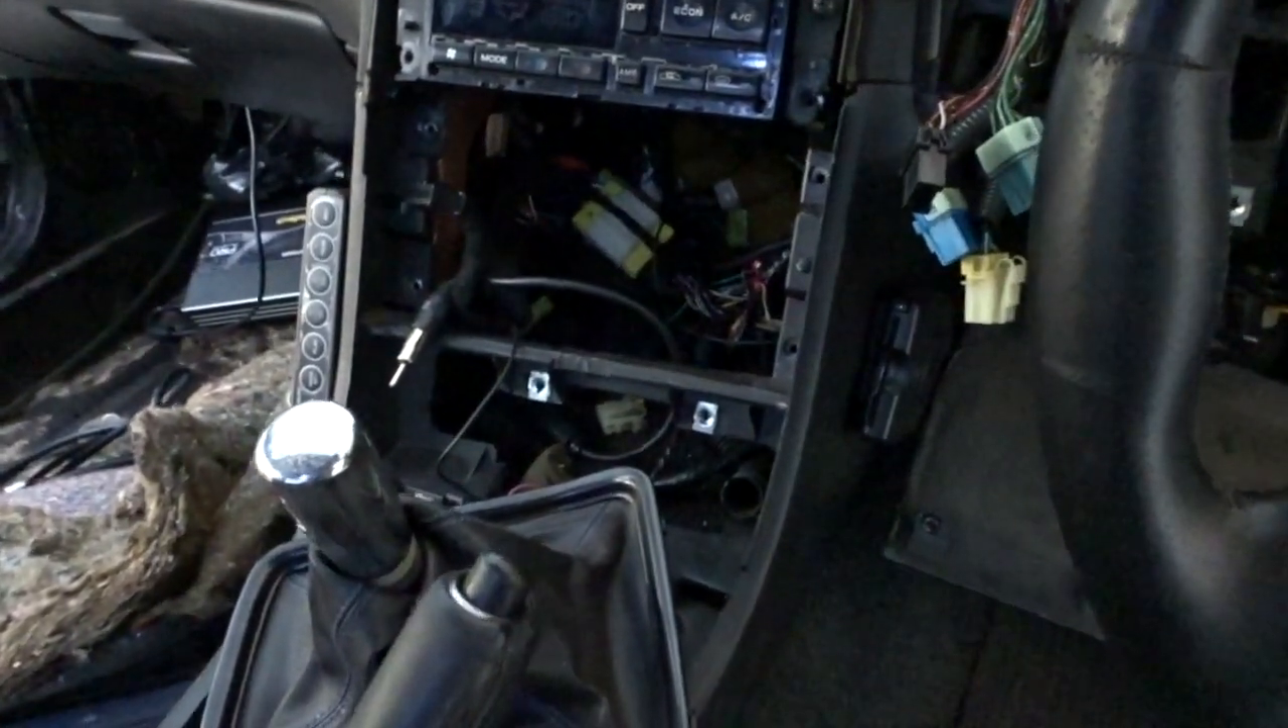As you guys can see I basically have the dash completely Teared apart.